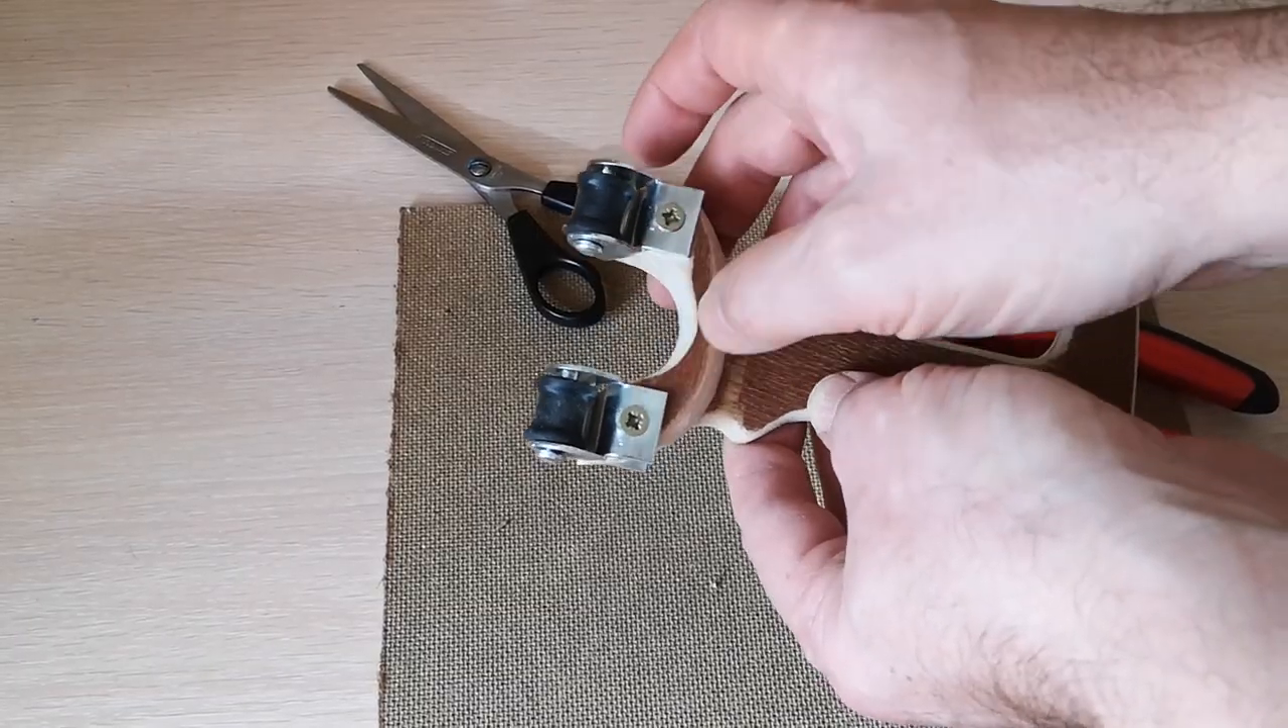Прикрутили ролики с двух сторон саморезами.